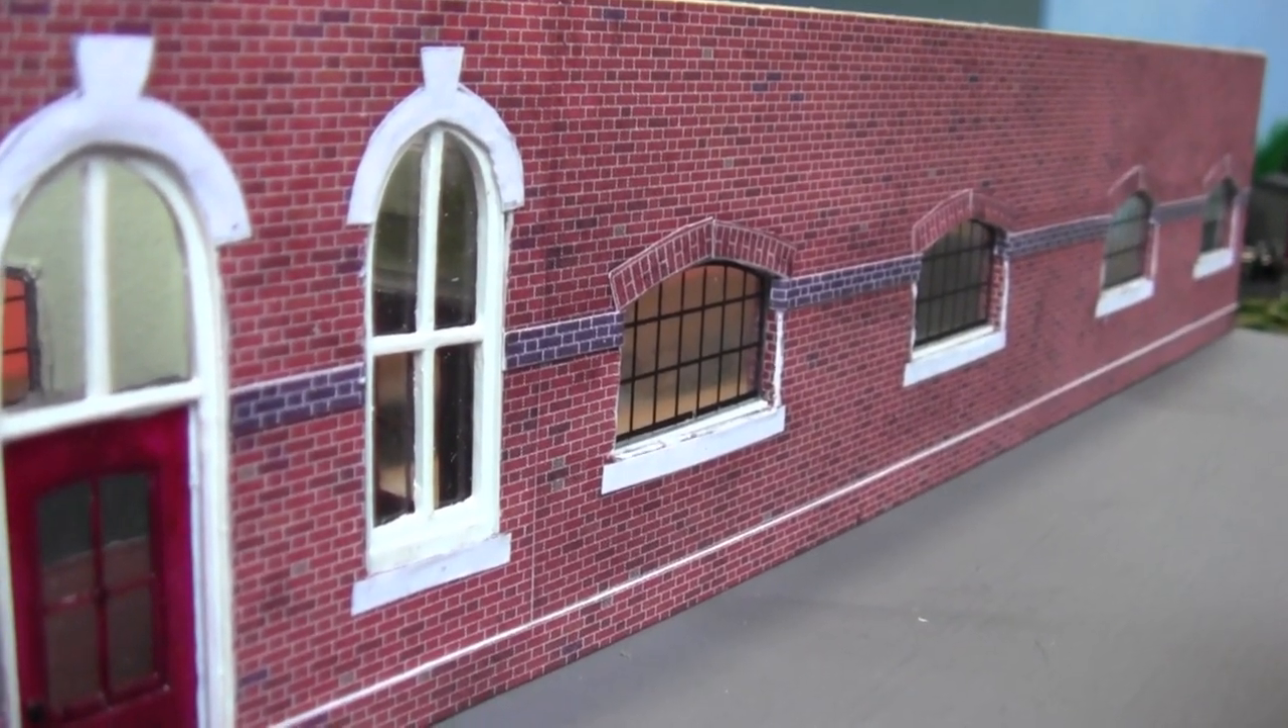I've got the purple bricks running from one end to the other.